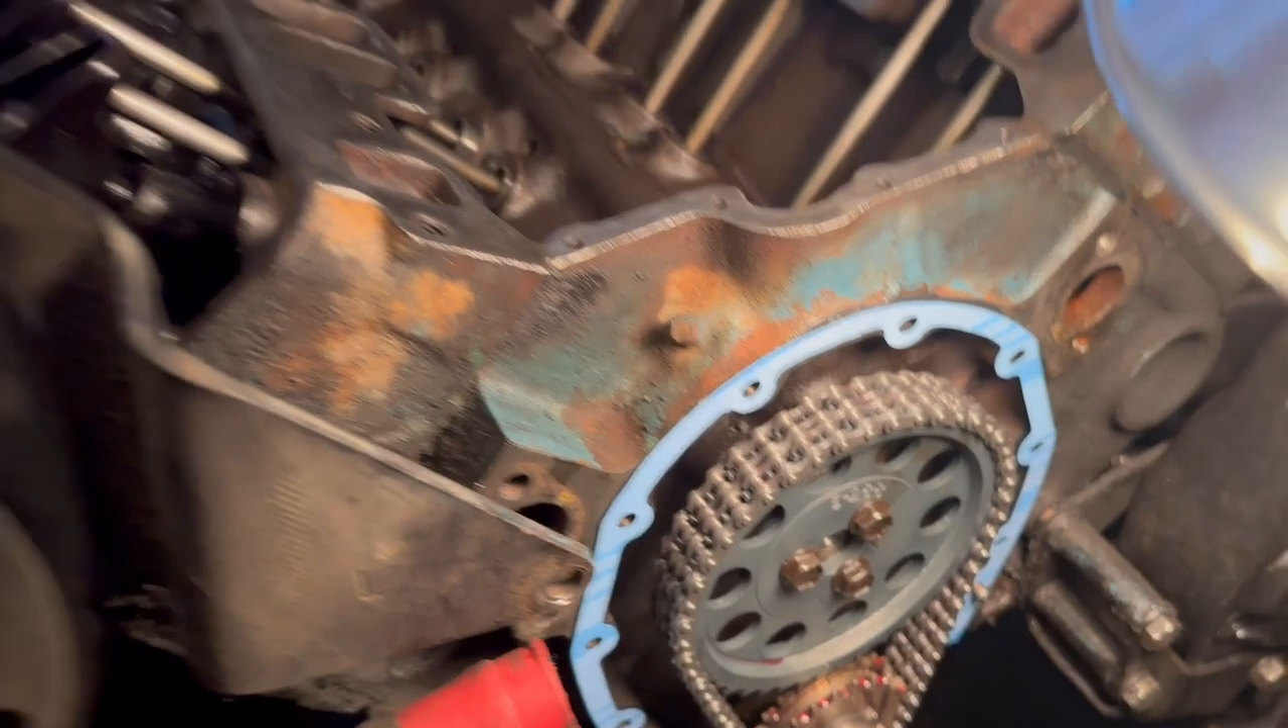I put the gasket on. It can only go on one way, really.